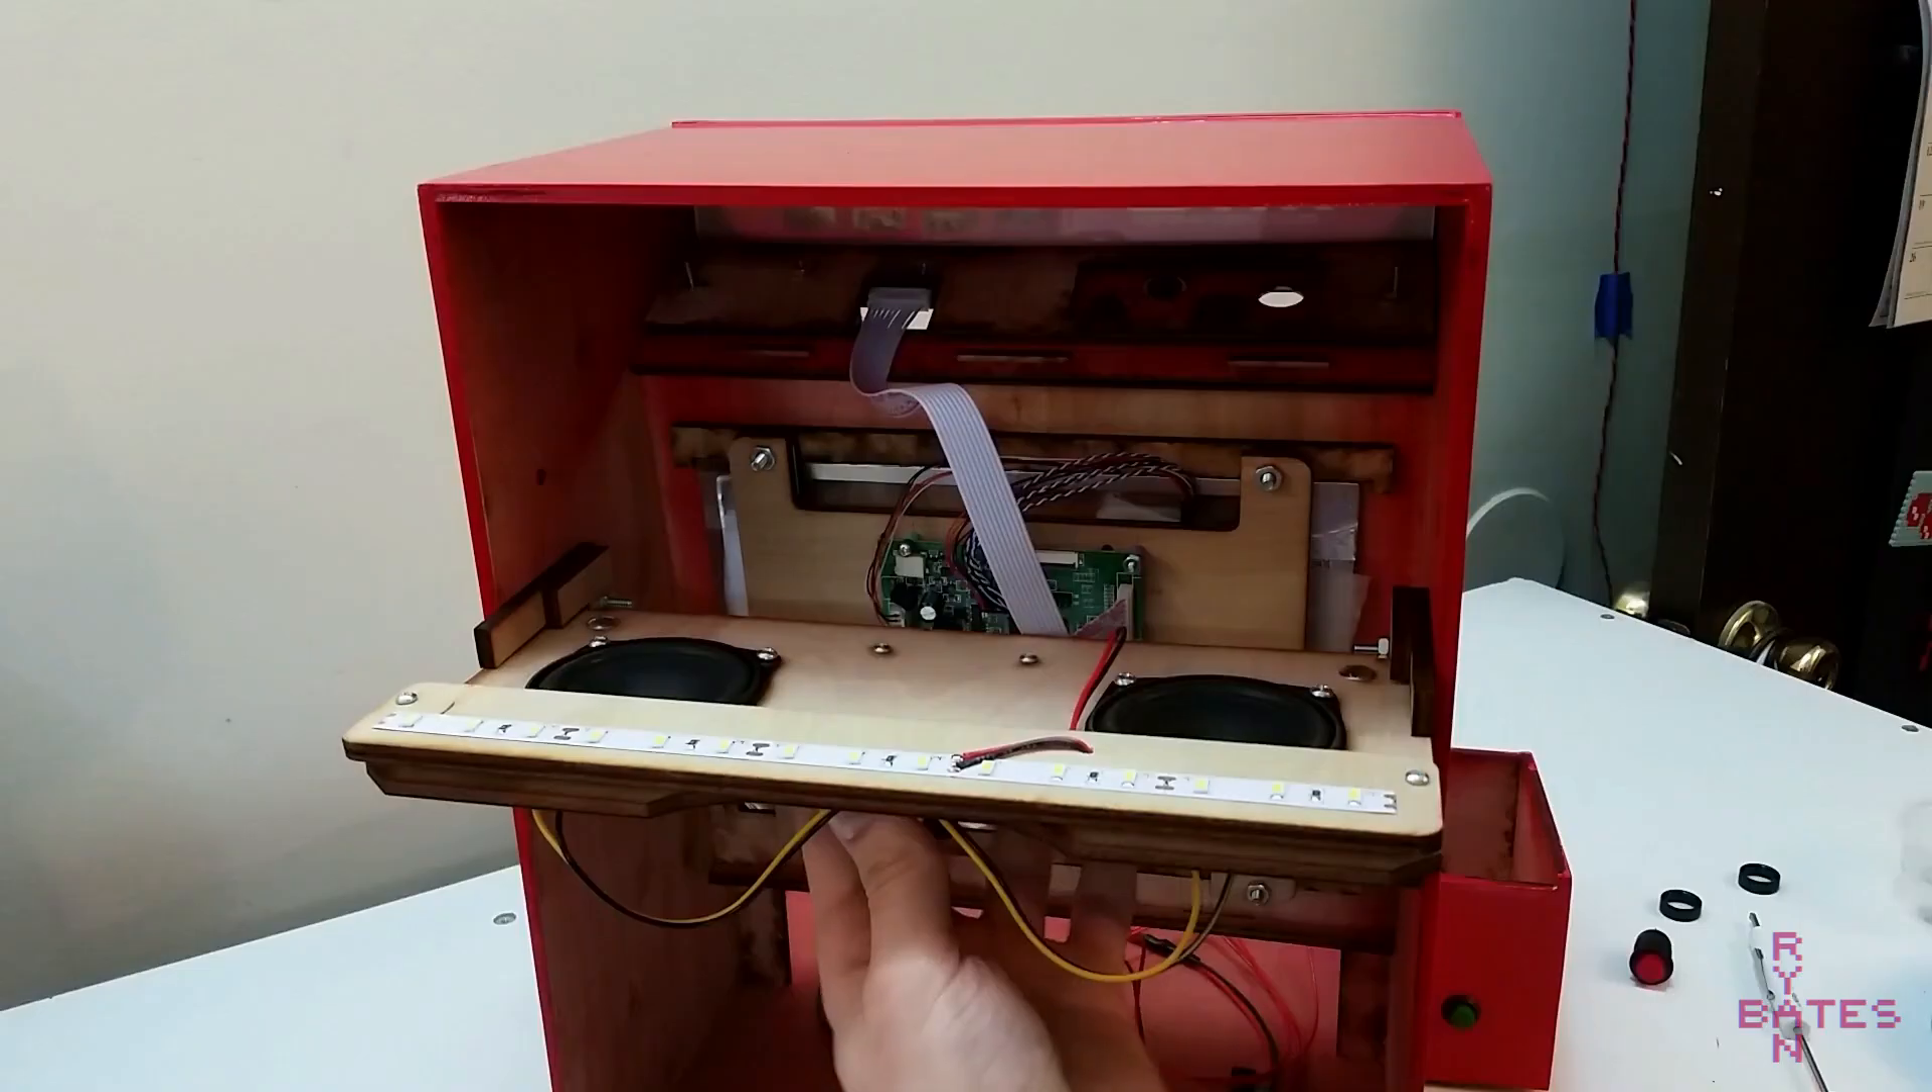I've already mounted the speakers and amplifier and attached the LED backlights for the marquee to the panel.